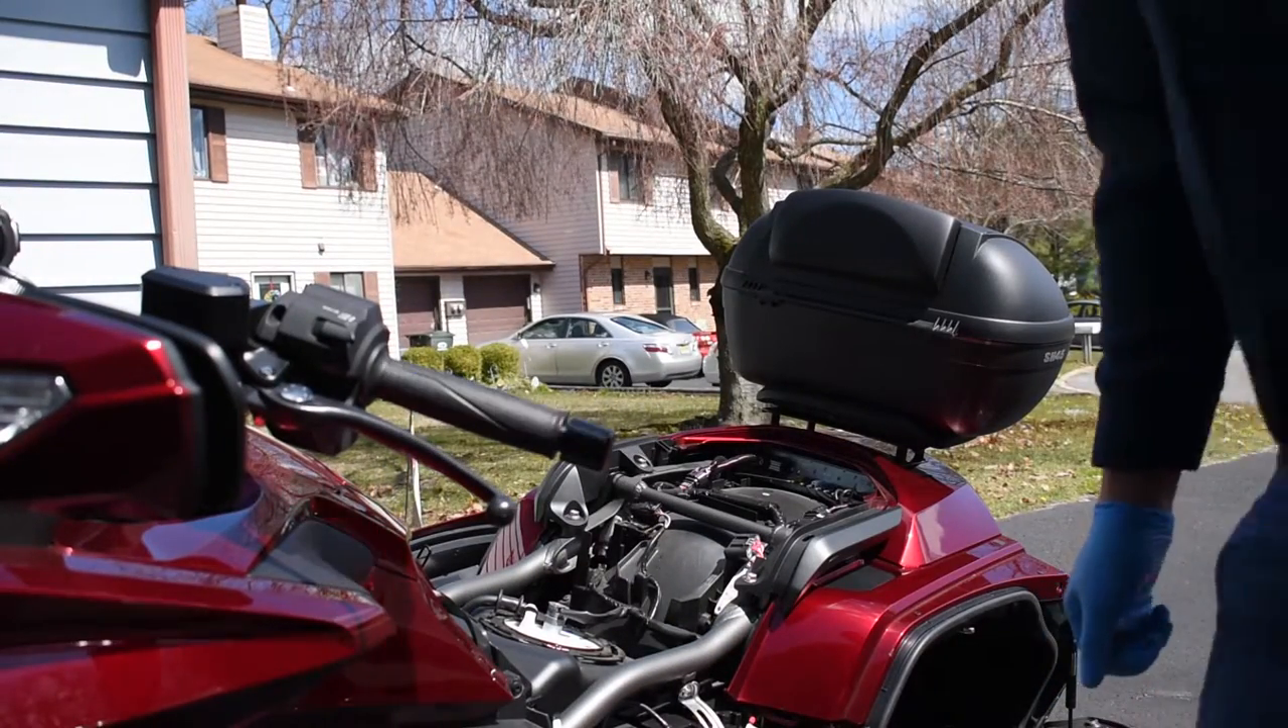There we go. The seat's off. The seat is off.